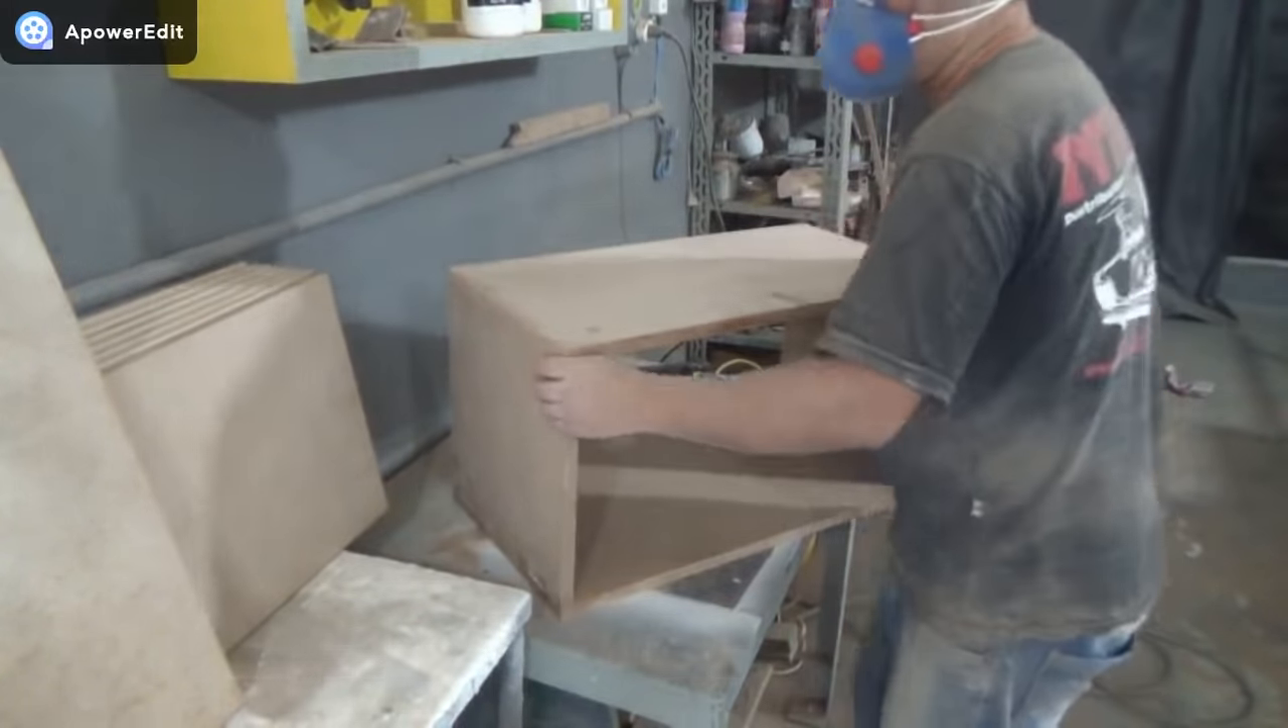Aí pessoal, armaçãozinha, tá montada já, ó, tá montada a armaçãozinha, tá?